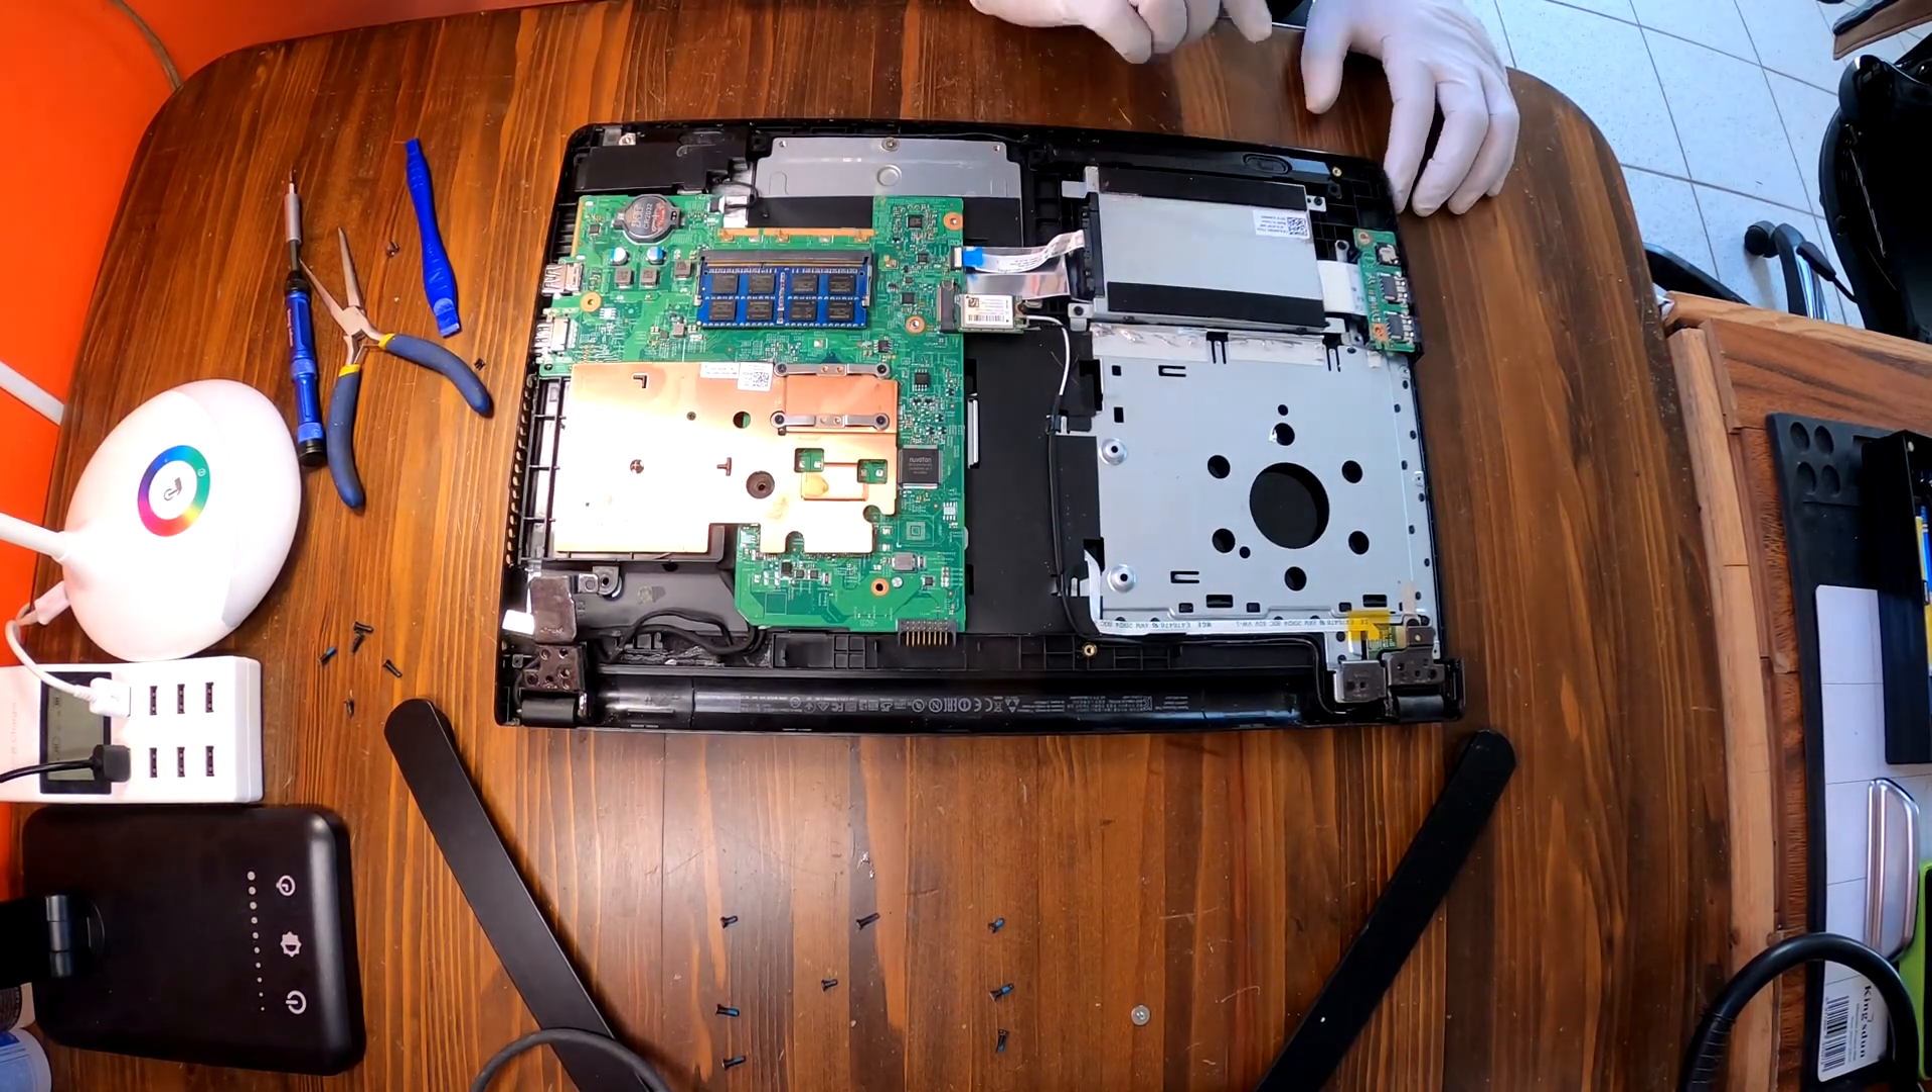Now we have access to the RAM.